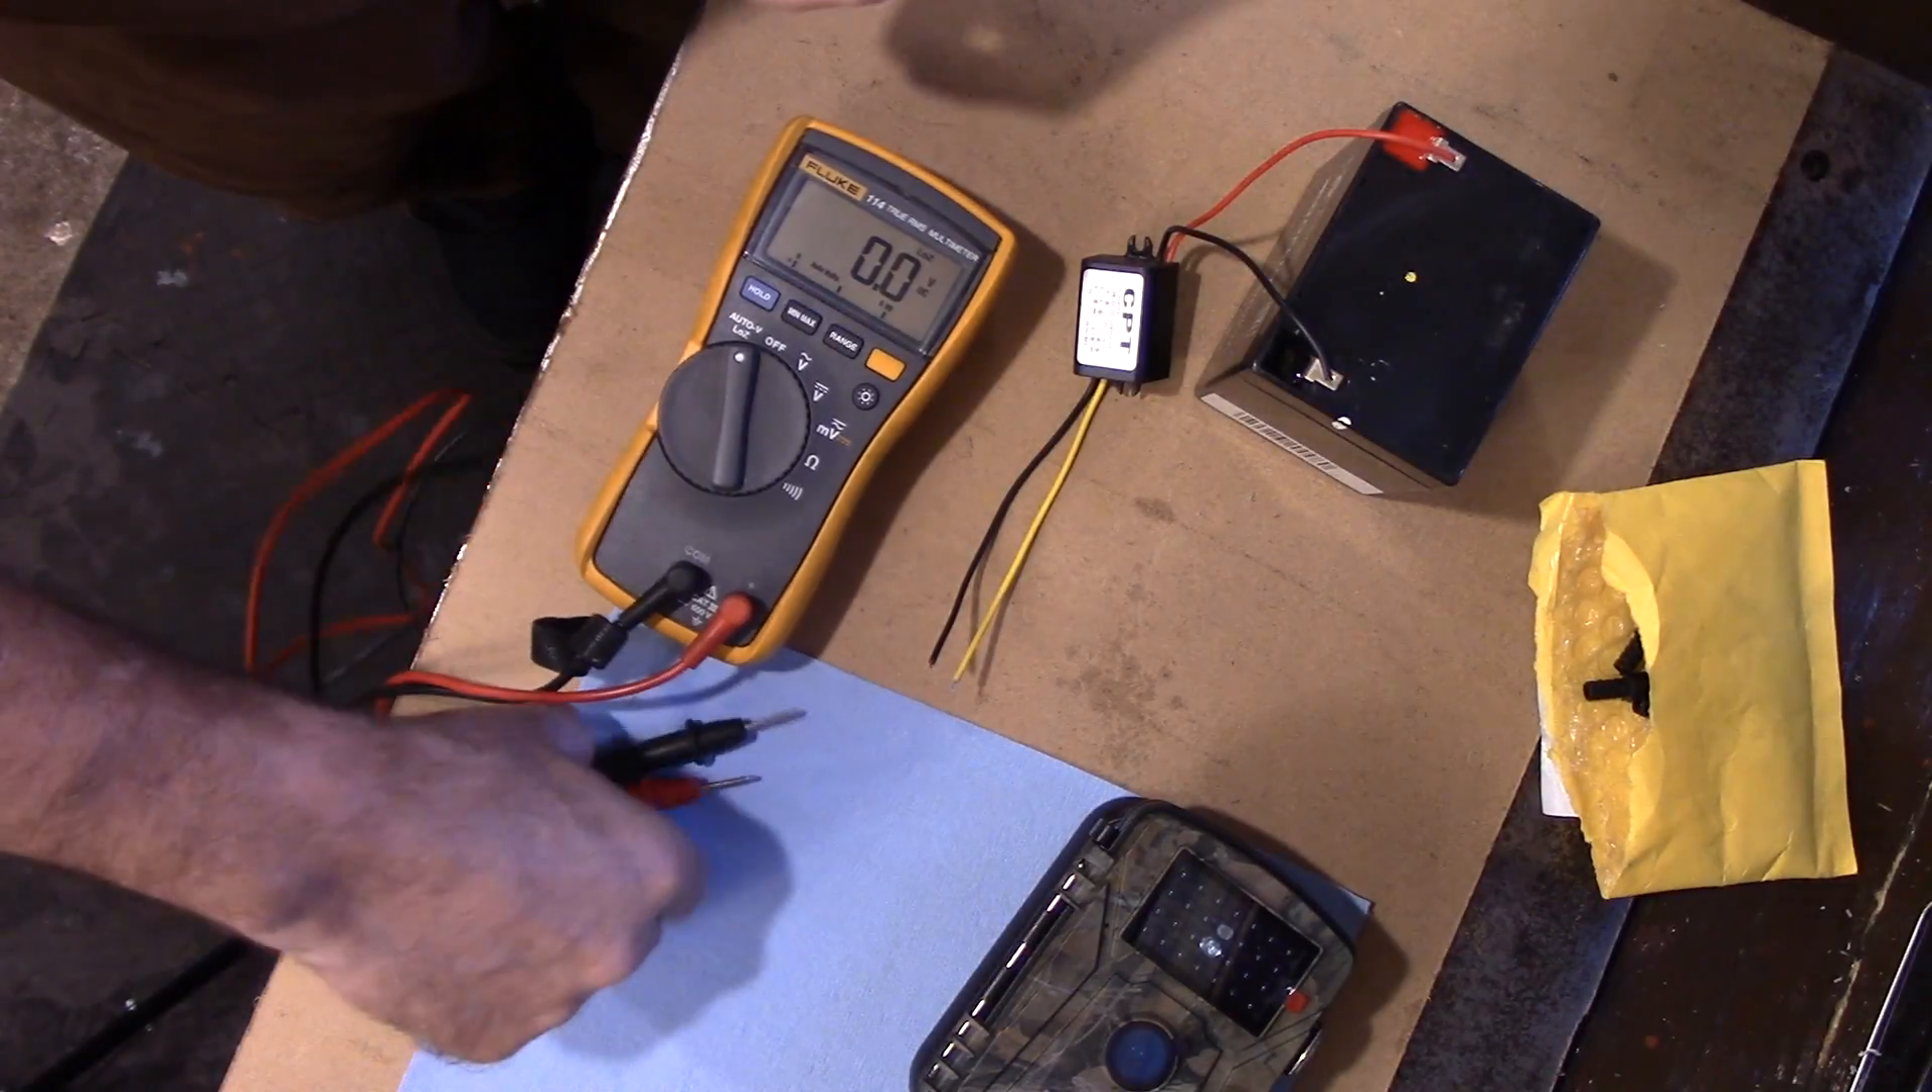So I've got the converter hooked up and you can see it's hooked up to 12 volts there.